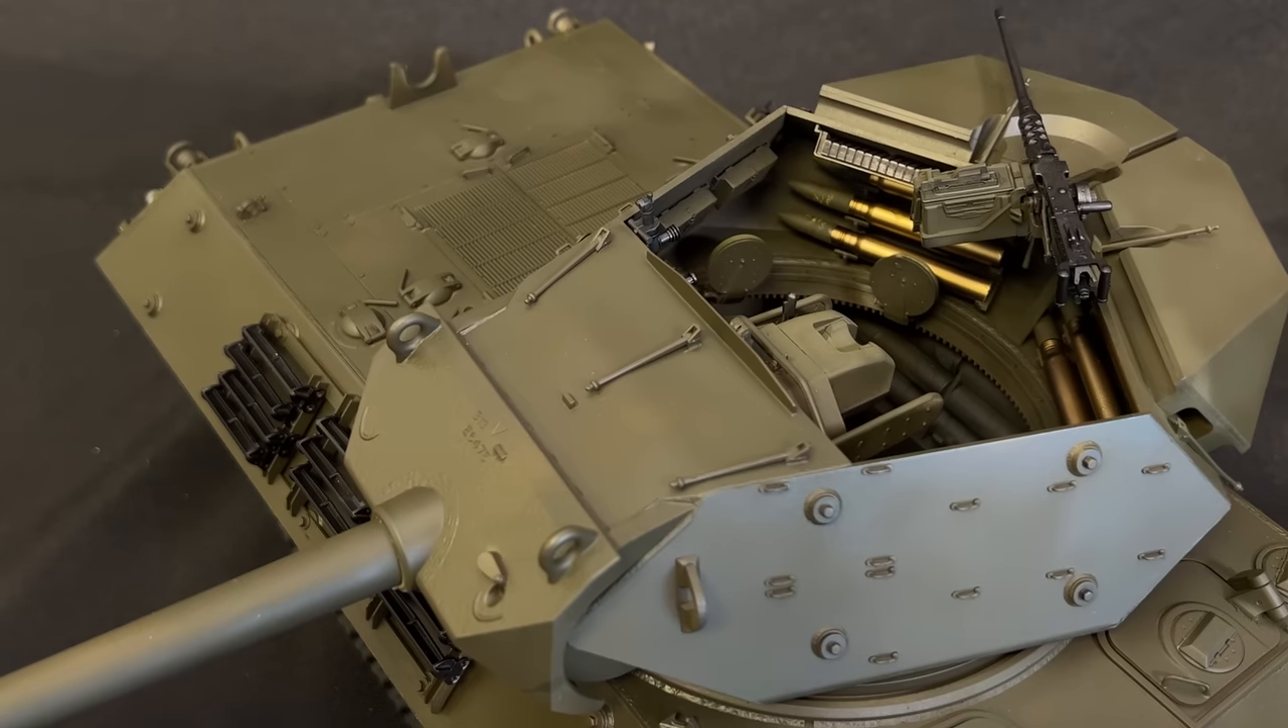Also, I have mounted the .50 cal machine gun, which is removable here.